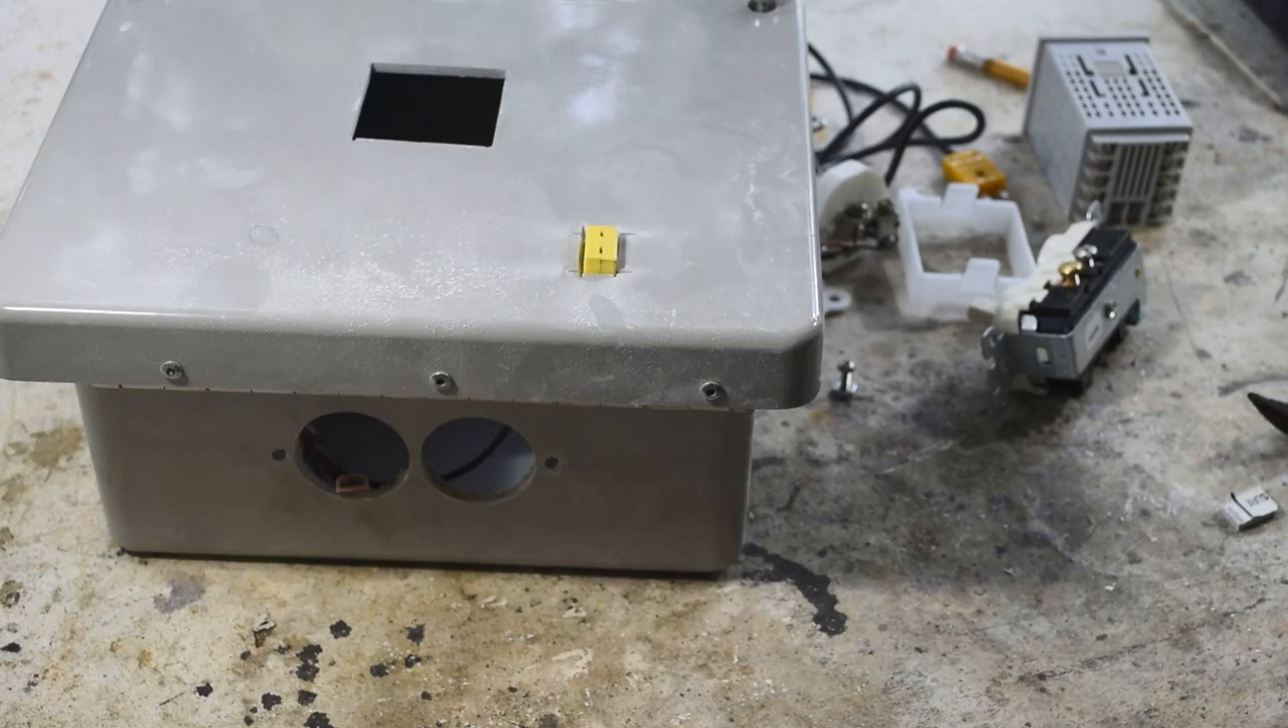And hey, presto. We got ourselves a connector for the thermocouple.